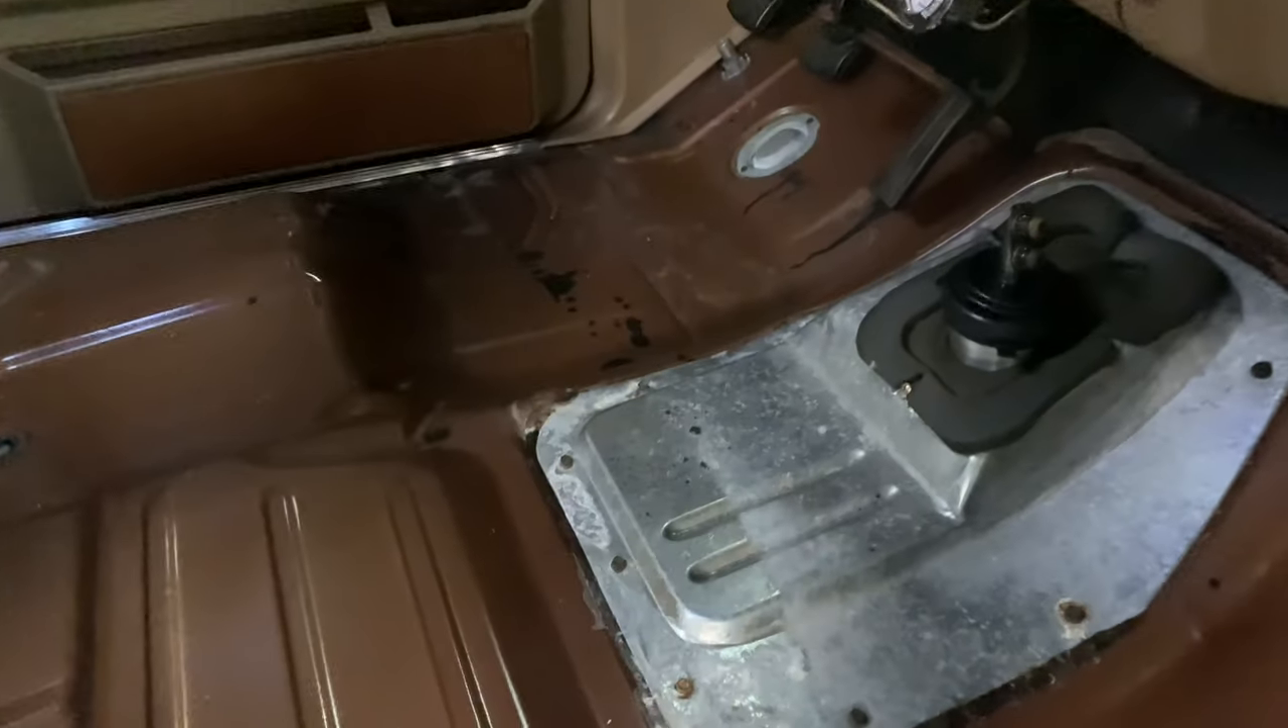I got the interior already pretty well gutted.